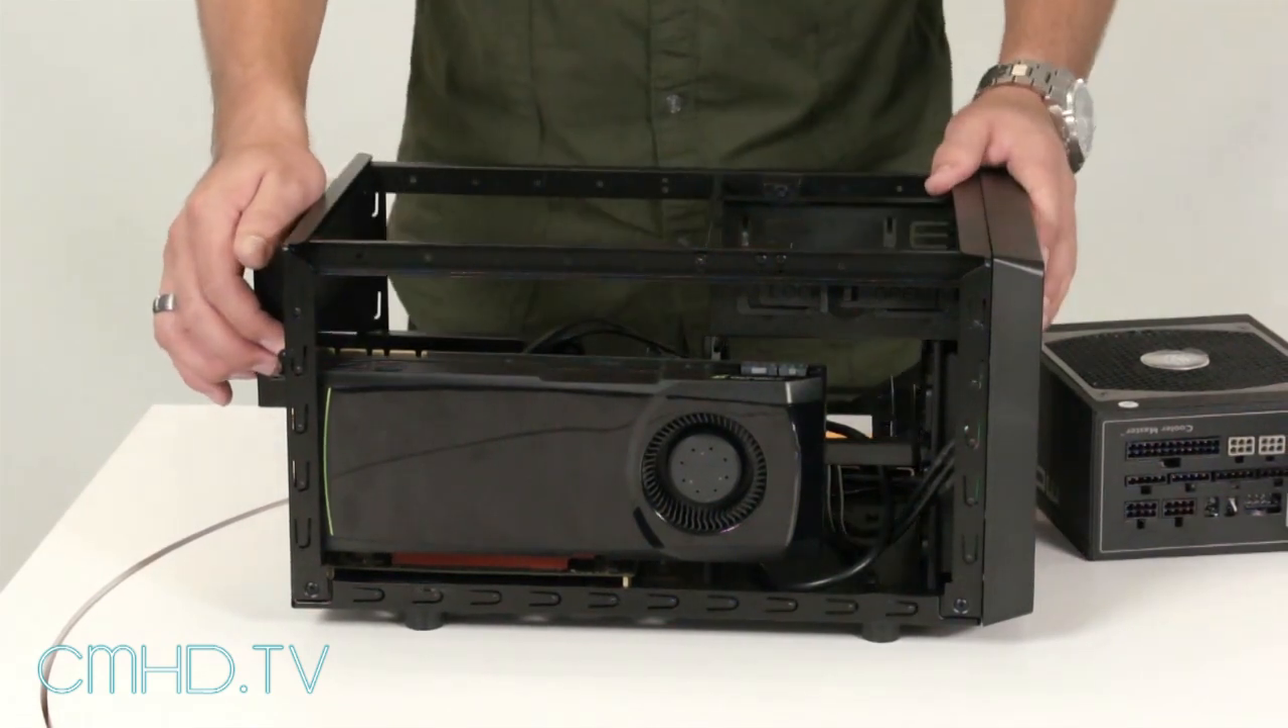As you can see the card is really long it's about three -quarters of the case length but it fits inside with no problem.